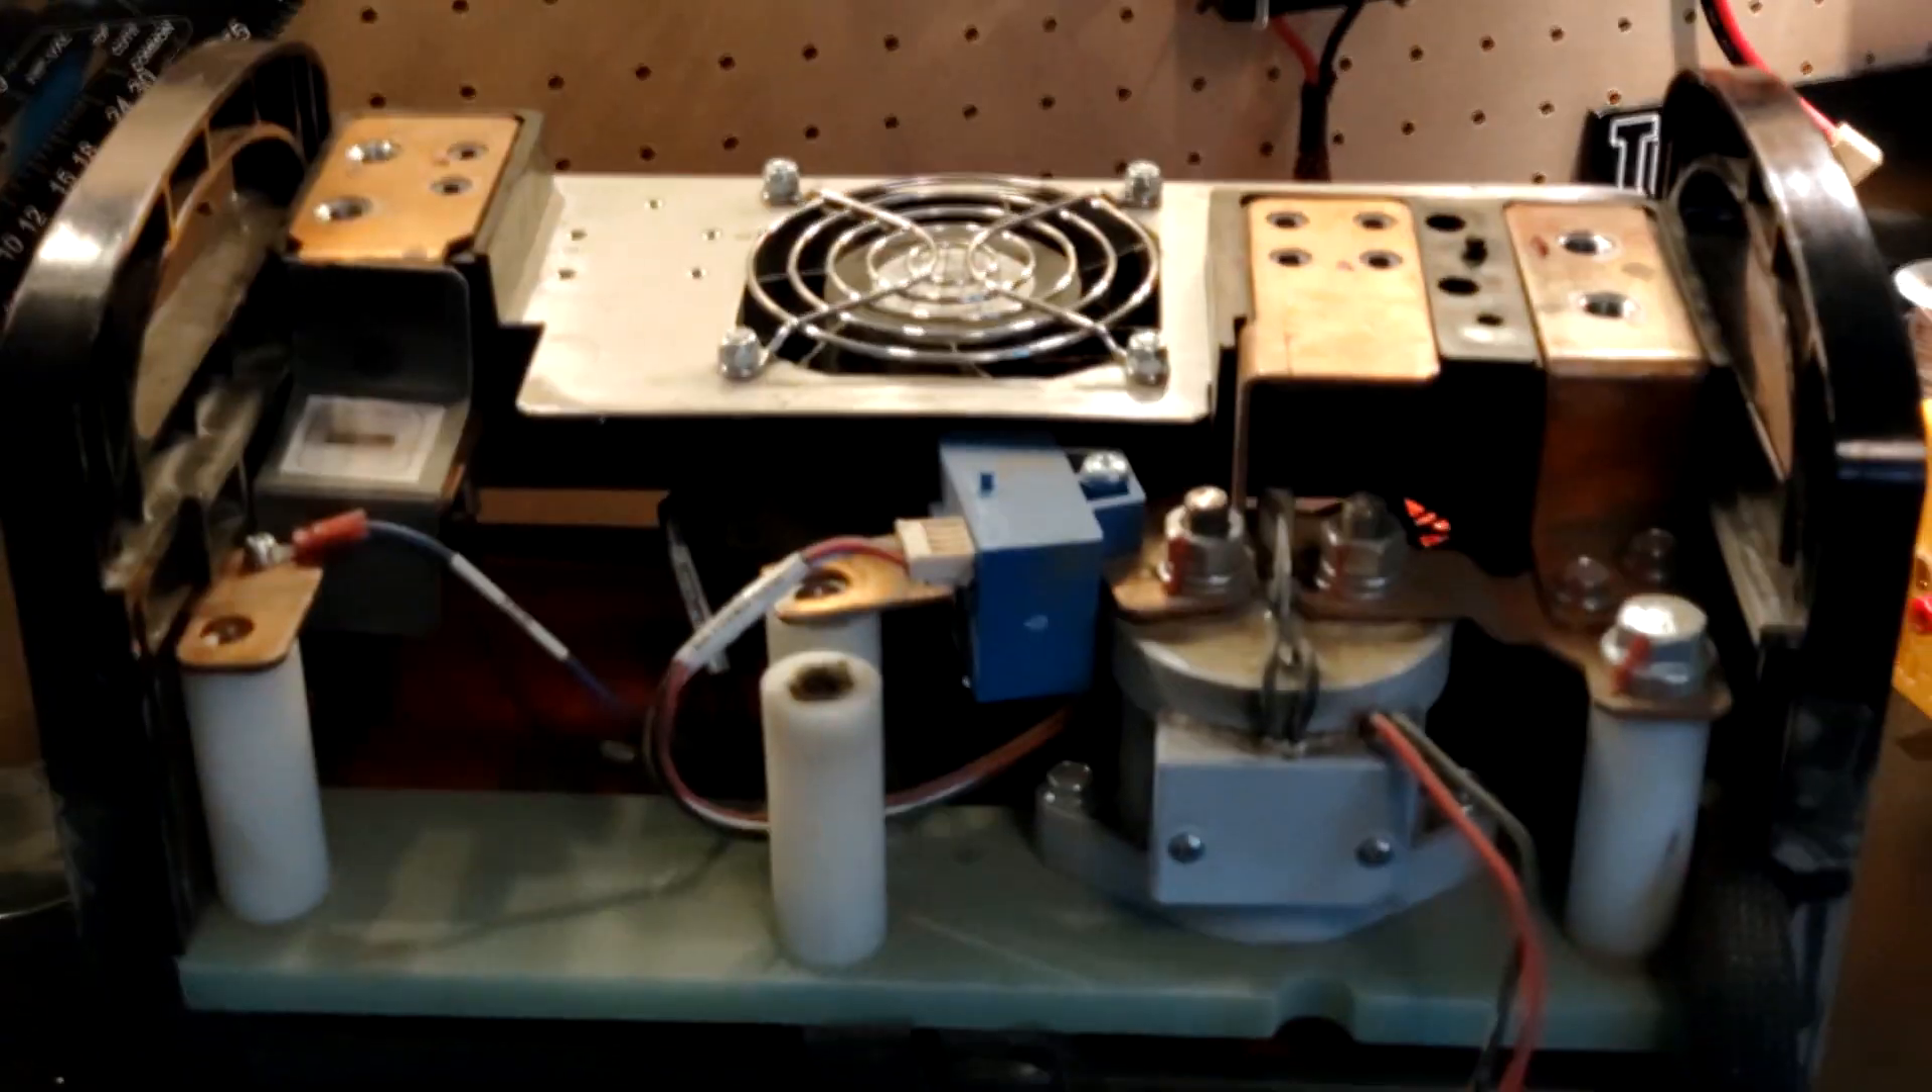Now that we've got the case off, let's take a little deeper look.